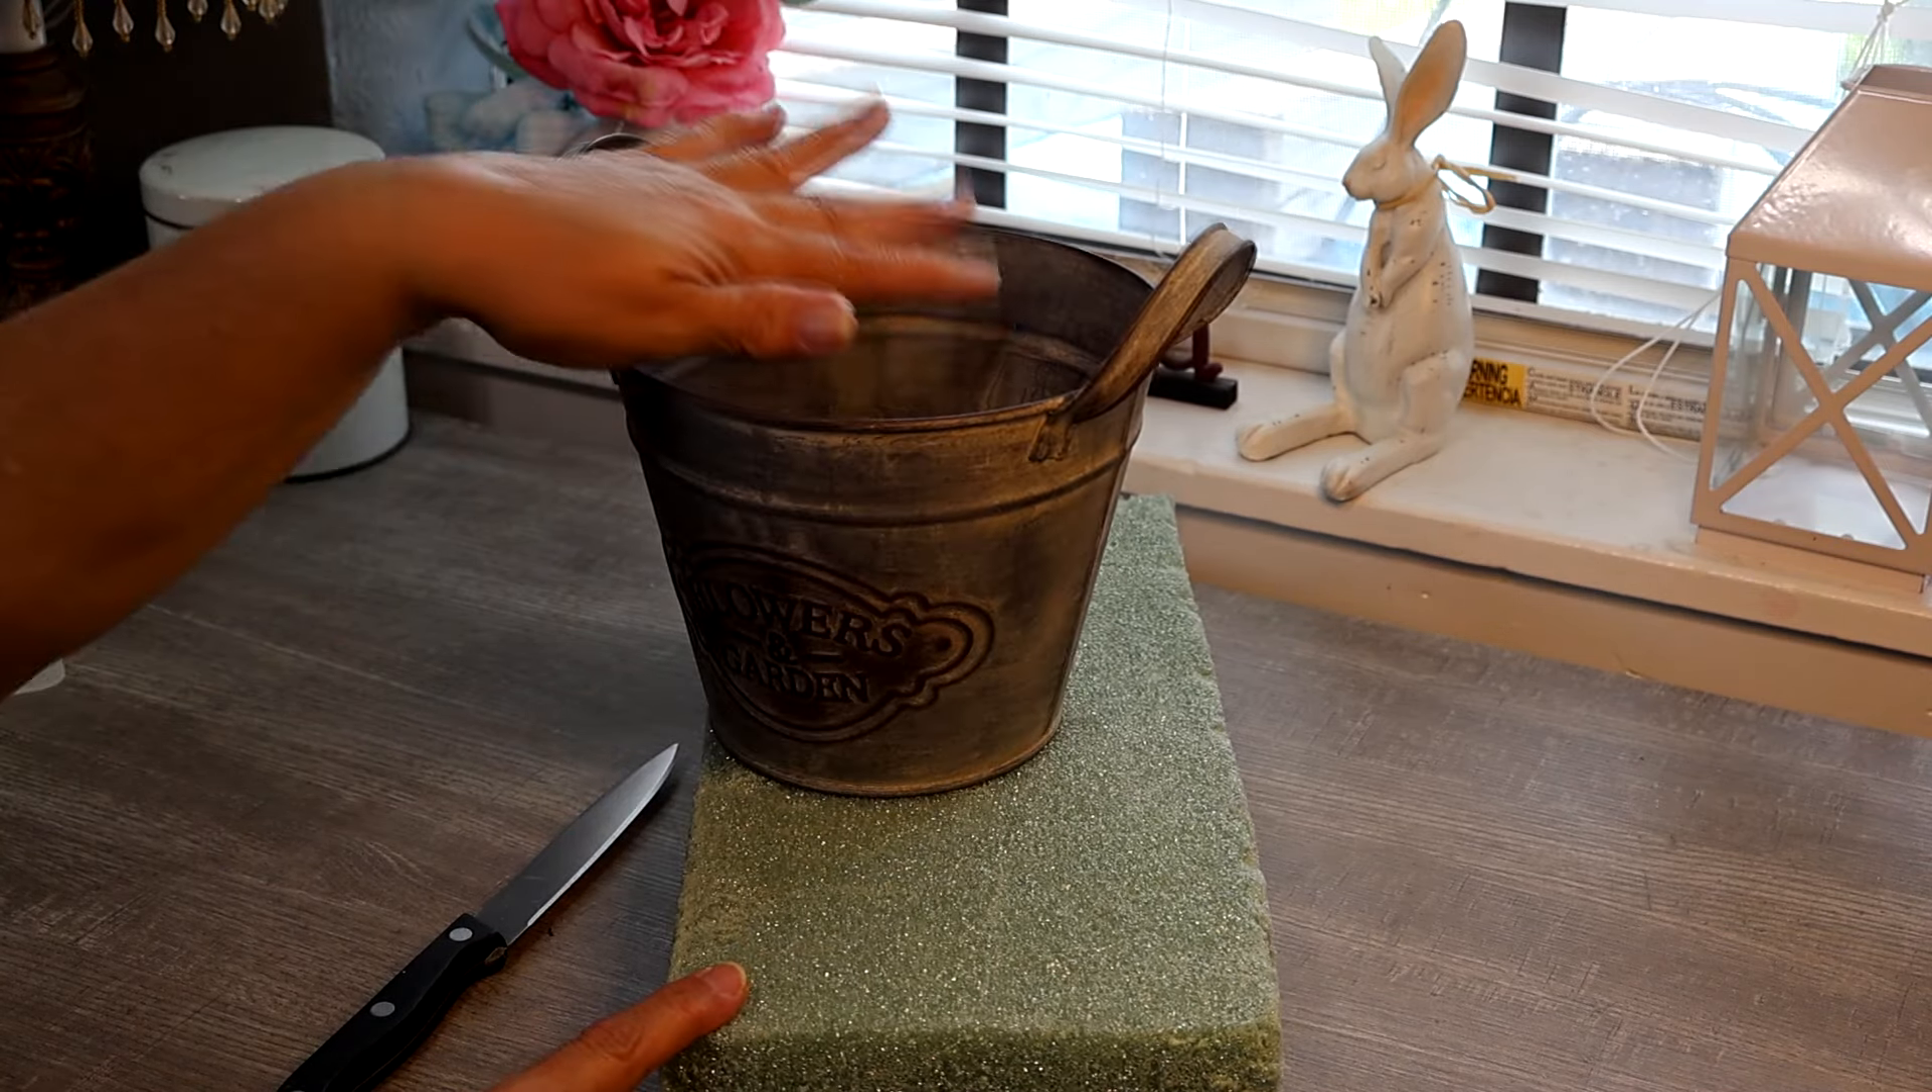Now obviously this piece of styrofoam is too big to fit in here so I'm going to cut out a piece that's just big enough to fit snugly in the top section of my container.